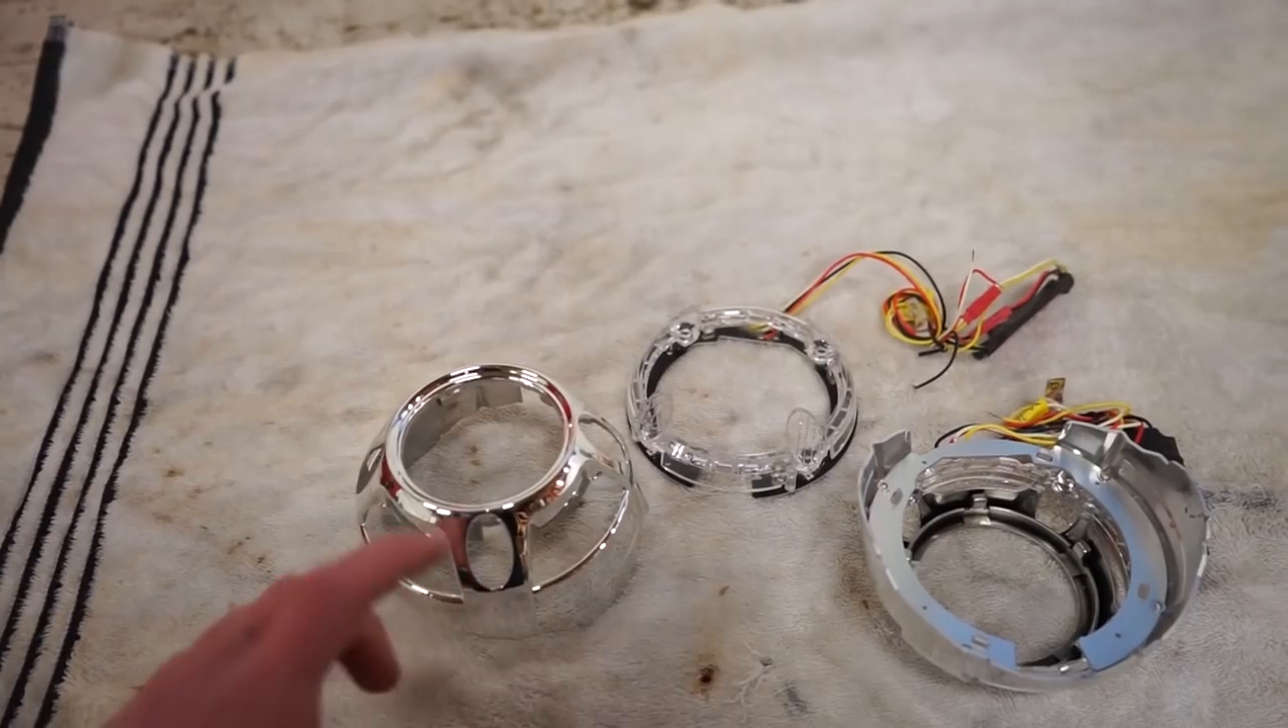All right, guys, while those headlights are warming up, I'm going to get these shrouds ready to paint. So I already took this one apart just to make sure I could get it apart without breaking it.